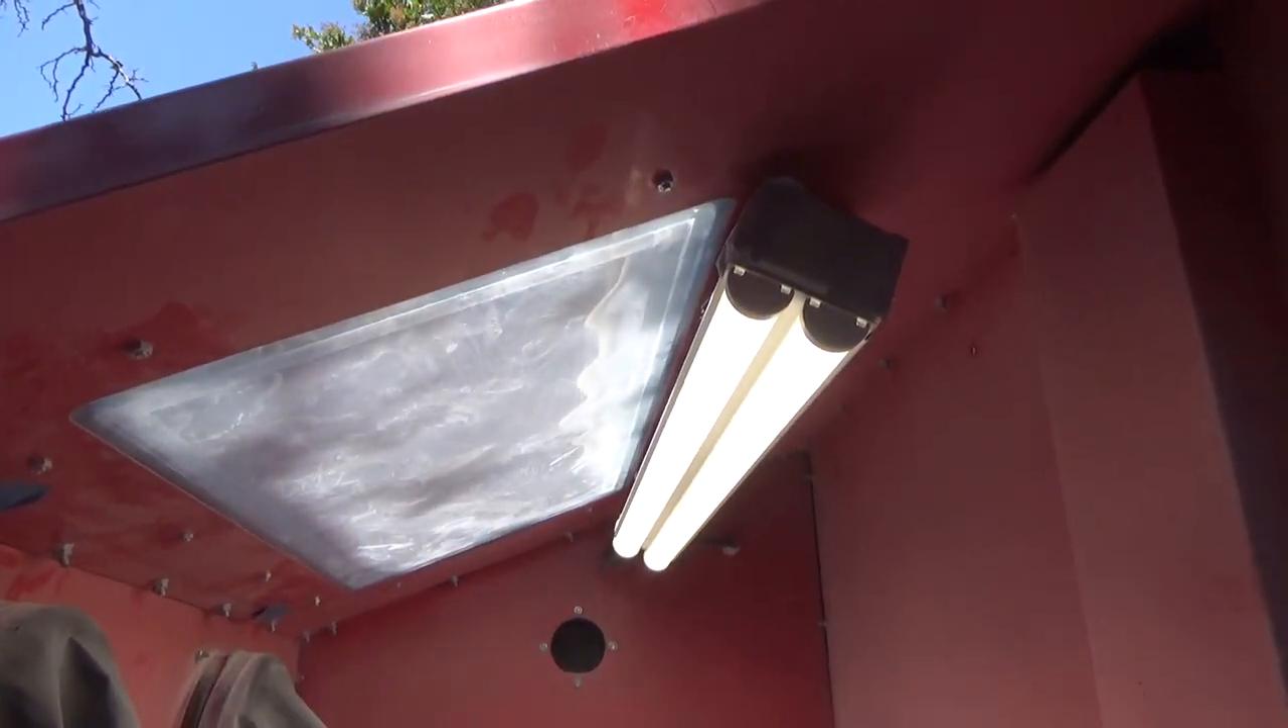There's the fluorescent lights that I added to the top that point right down at my work.